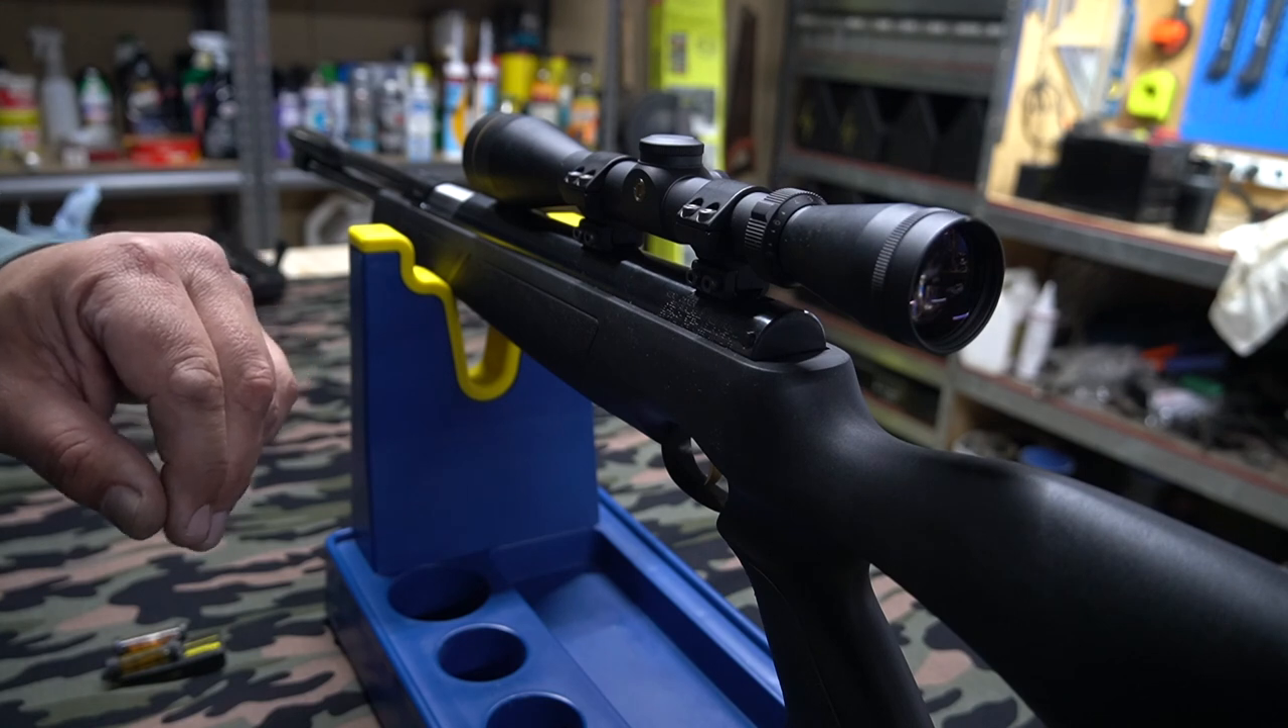And your rifle is now ready to sight in. One rifle scope mounted up to perfection.